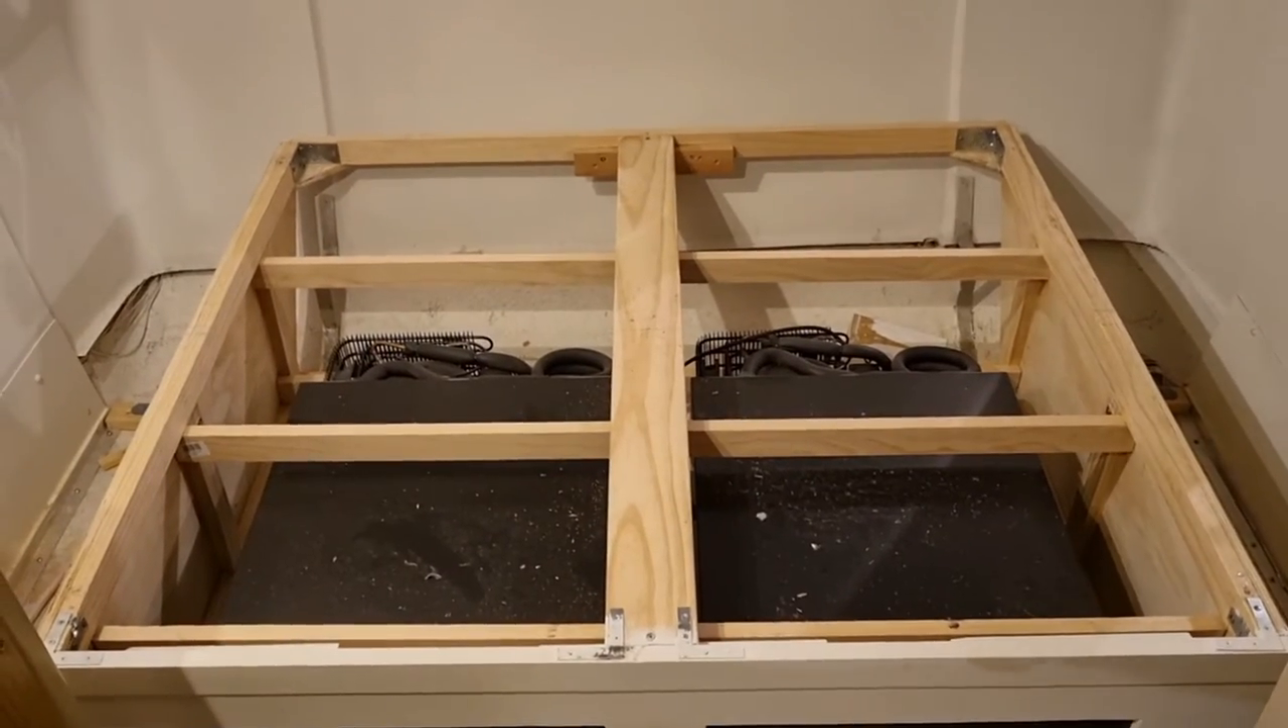Right, there's the frame all stripped down, and we're ready to go and get the plywood now.